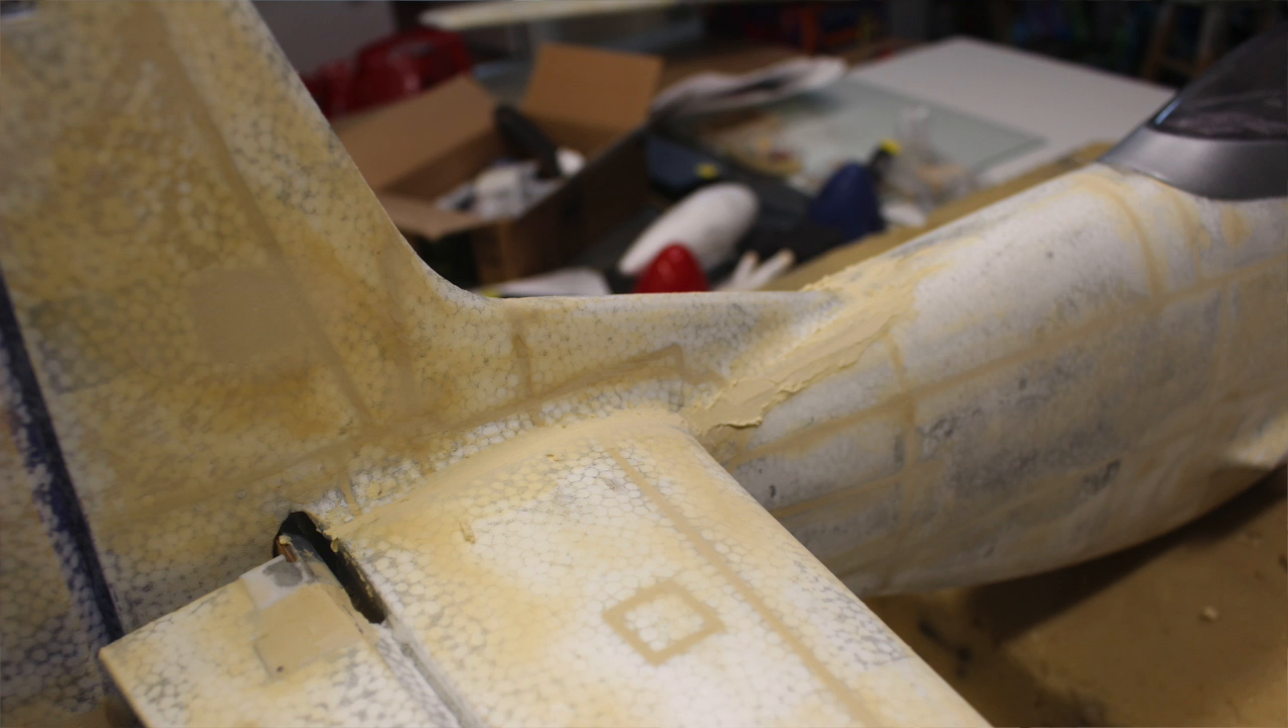The tail, I've glued that on and that allowed me to fill in all of the seams and clean all of that up.